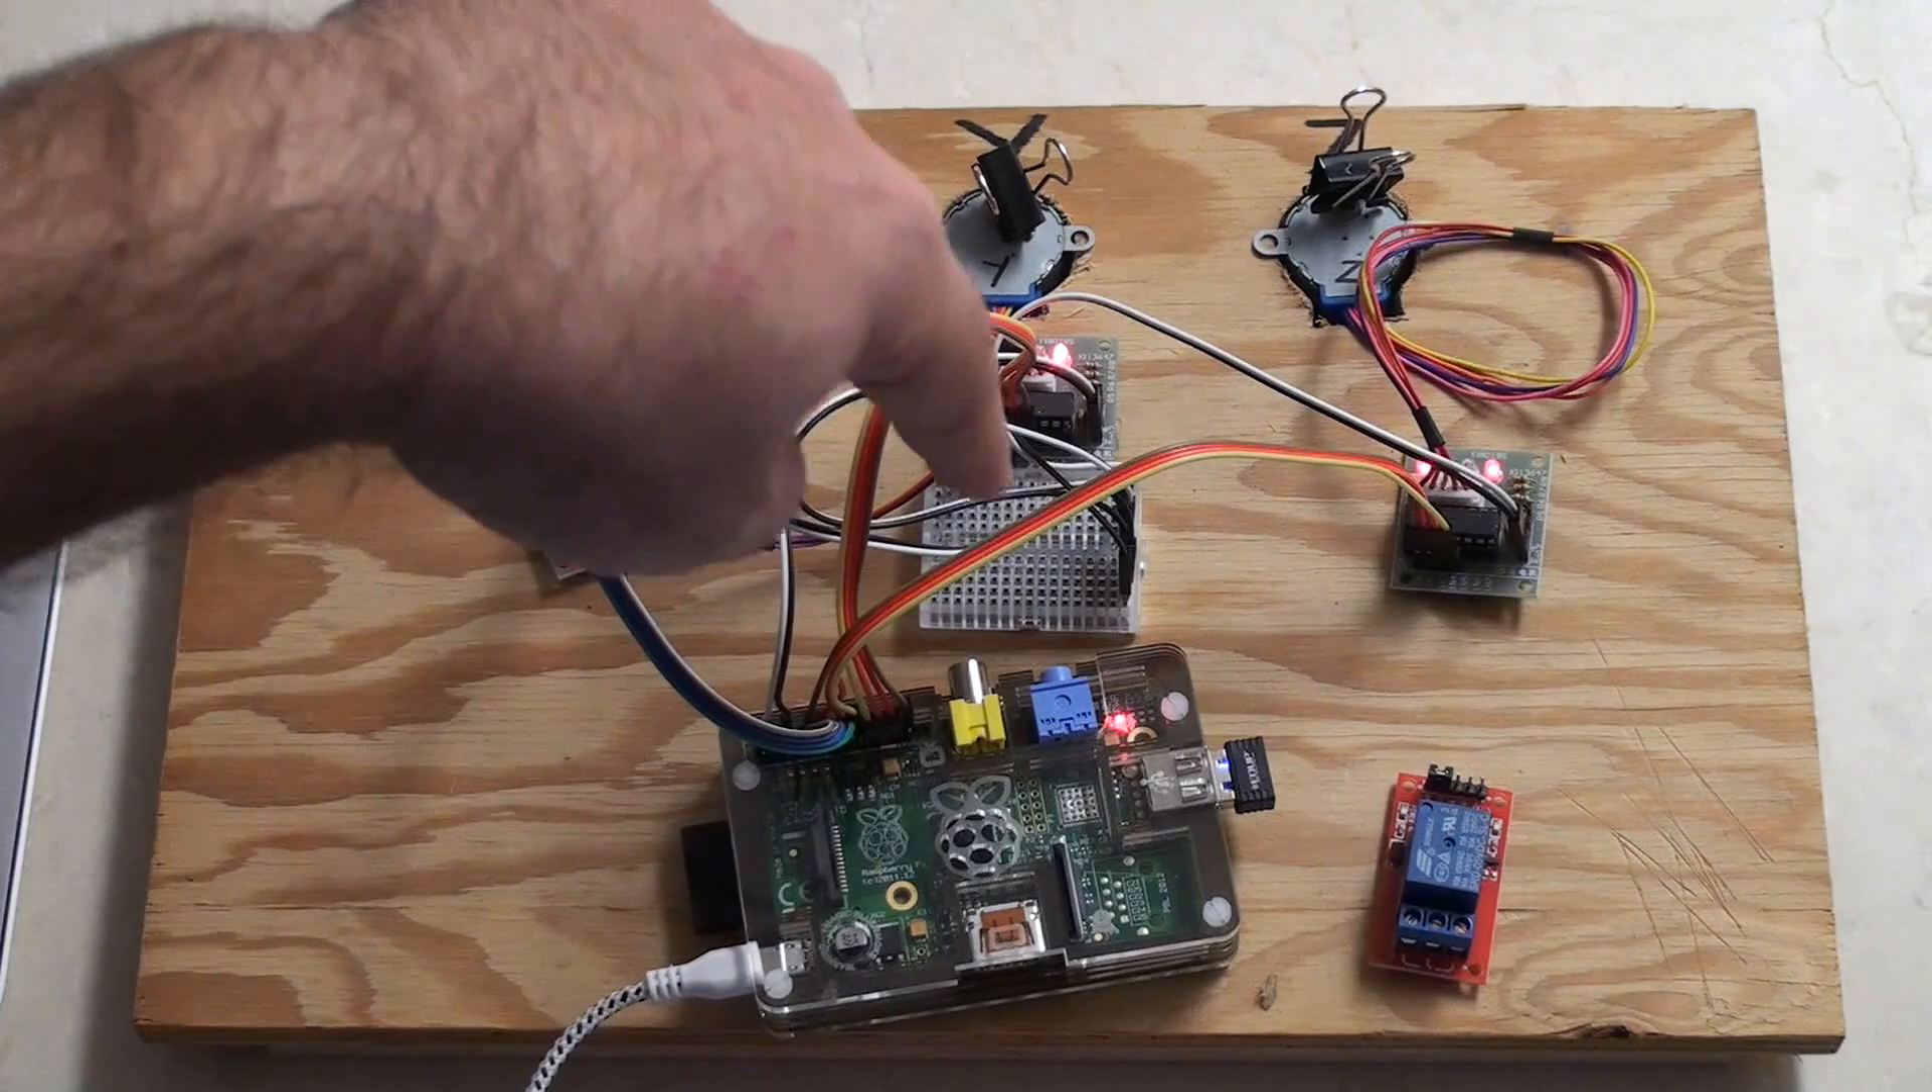I've got a one channel relay there which I haven't yet connected.